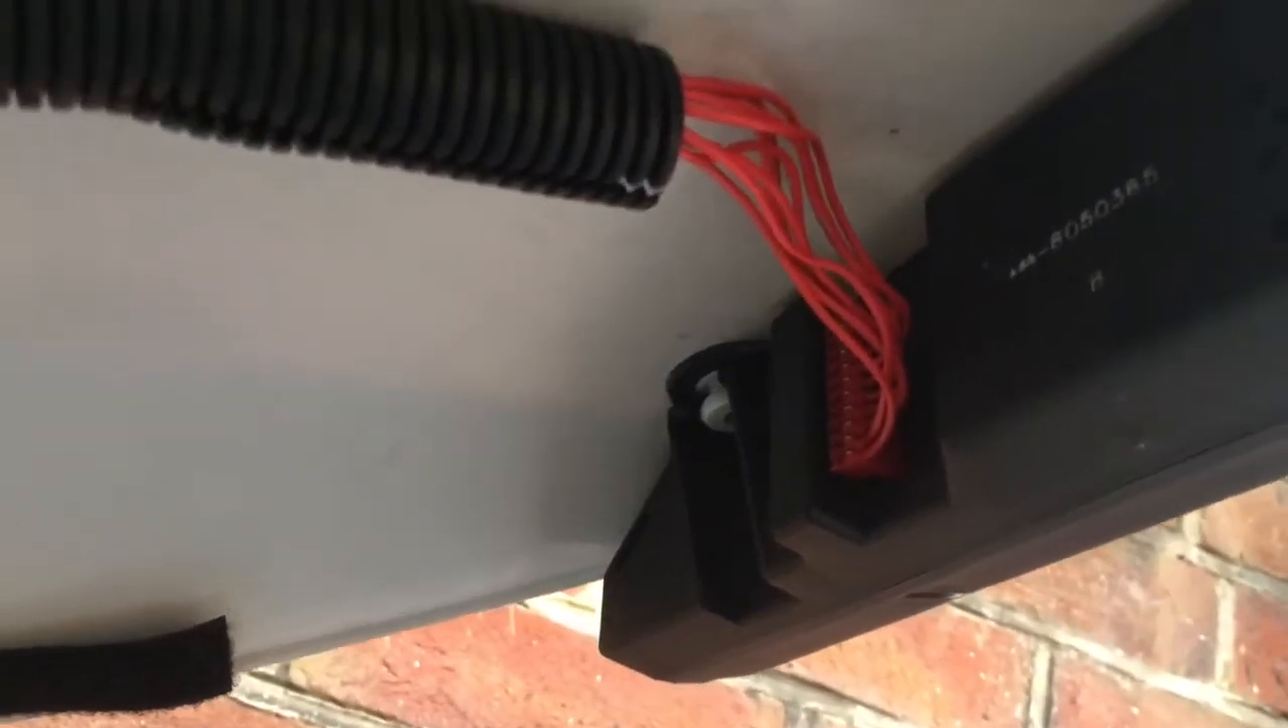Nice, nice new red clip on there.